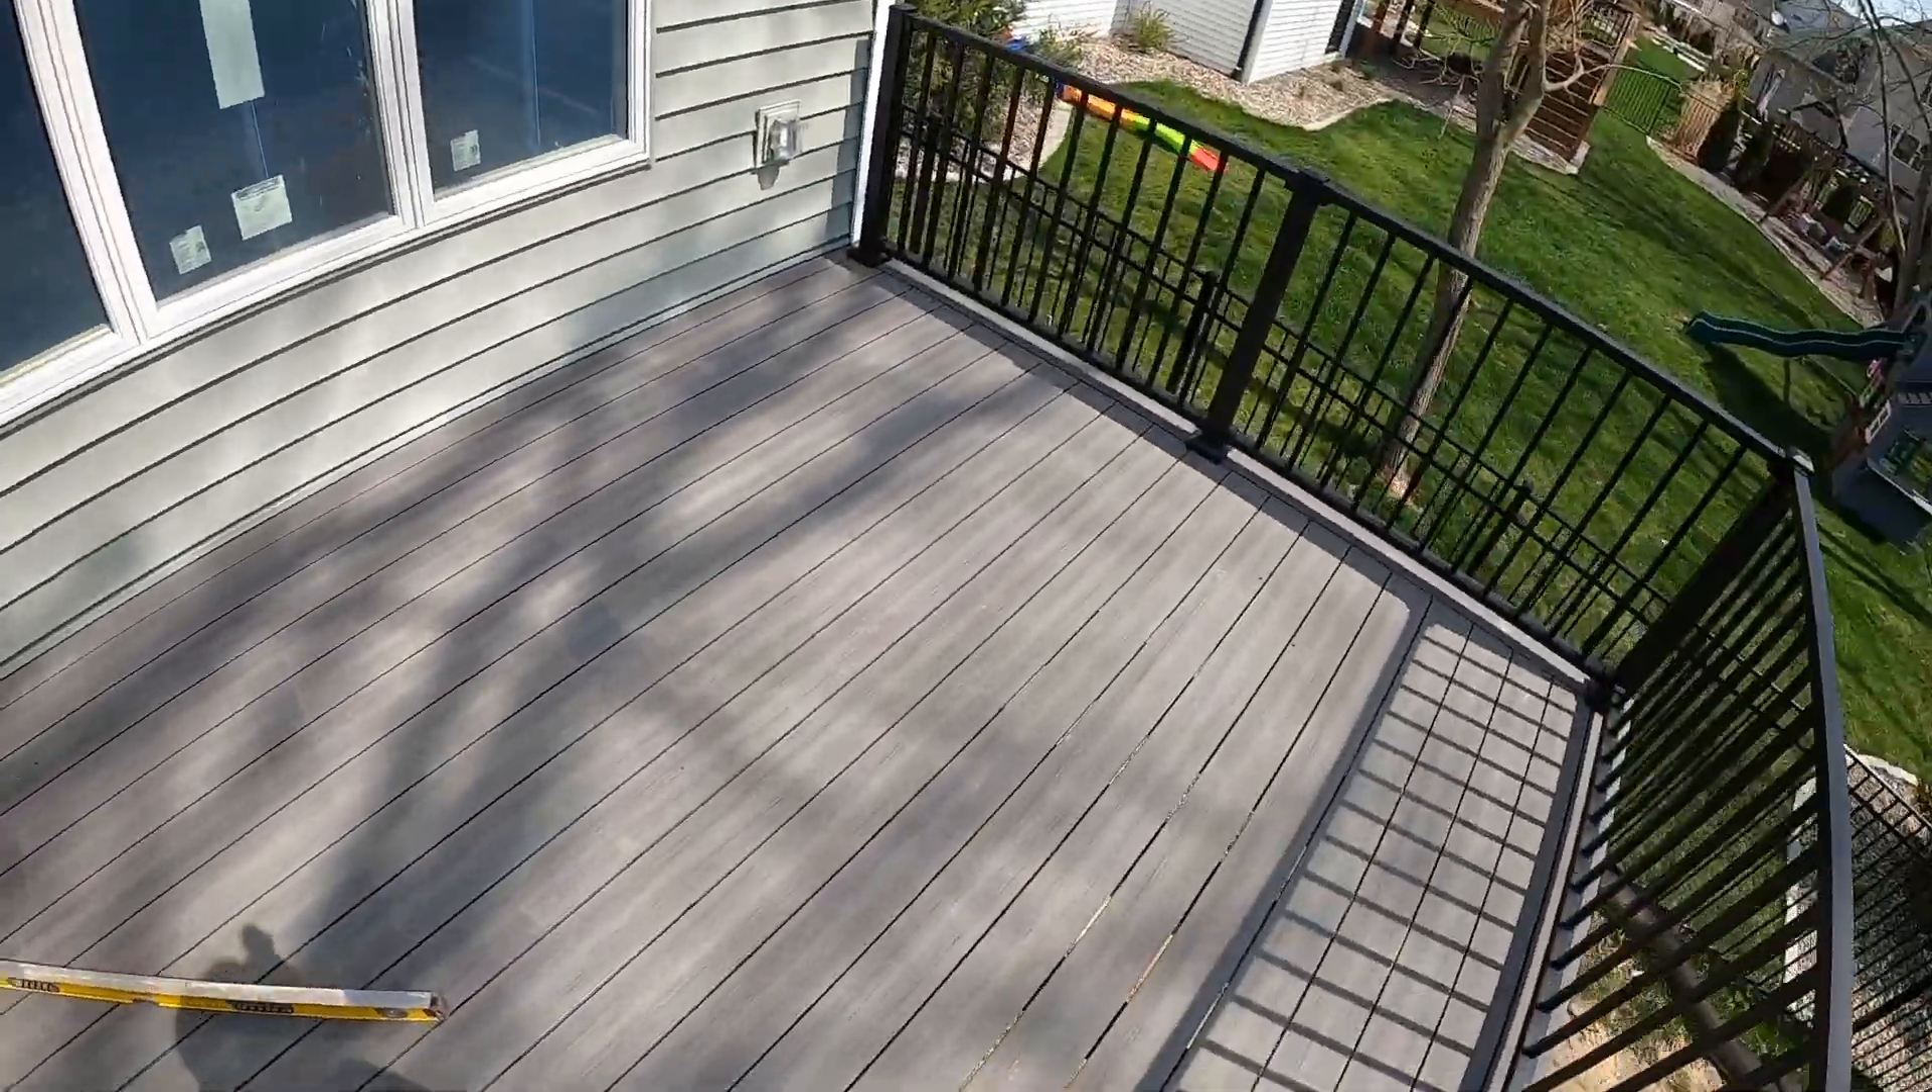Now all the railings are complete finally.